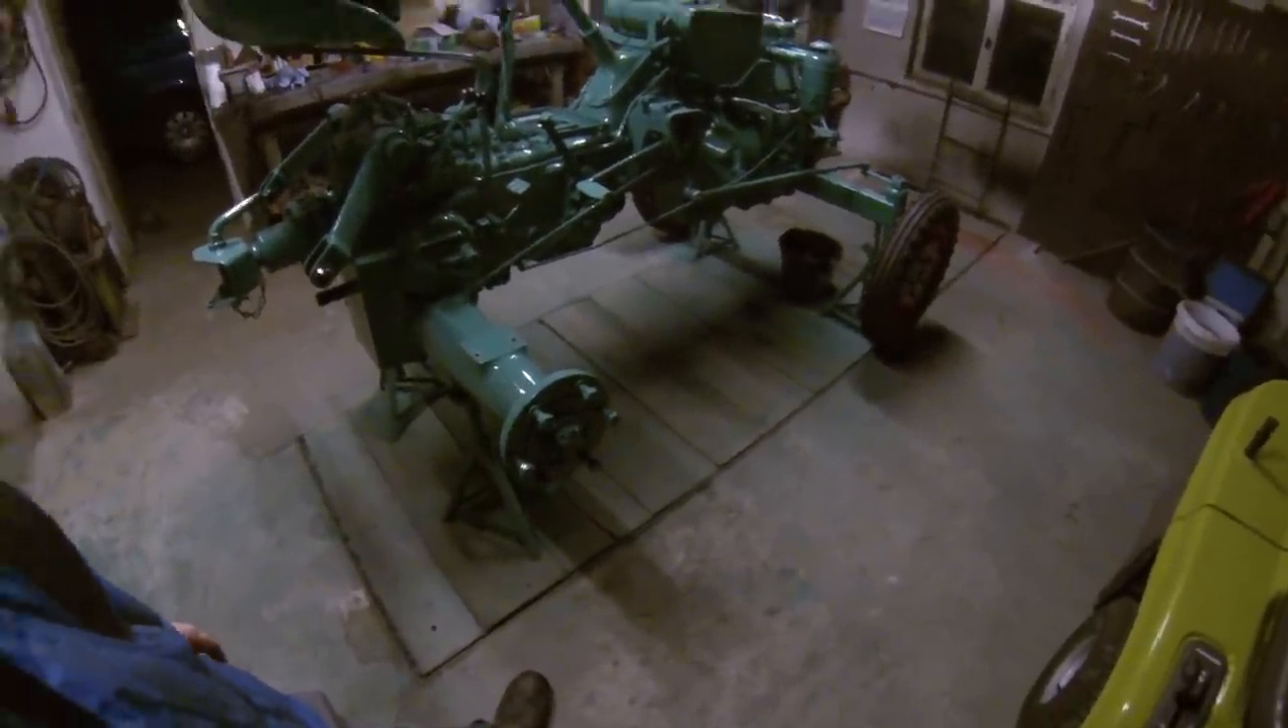Die hinterräder sind noch nicht montiert.